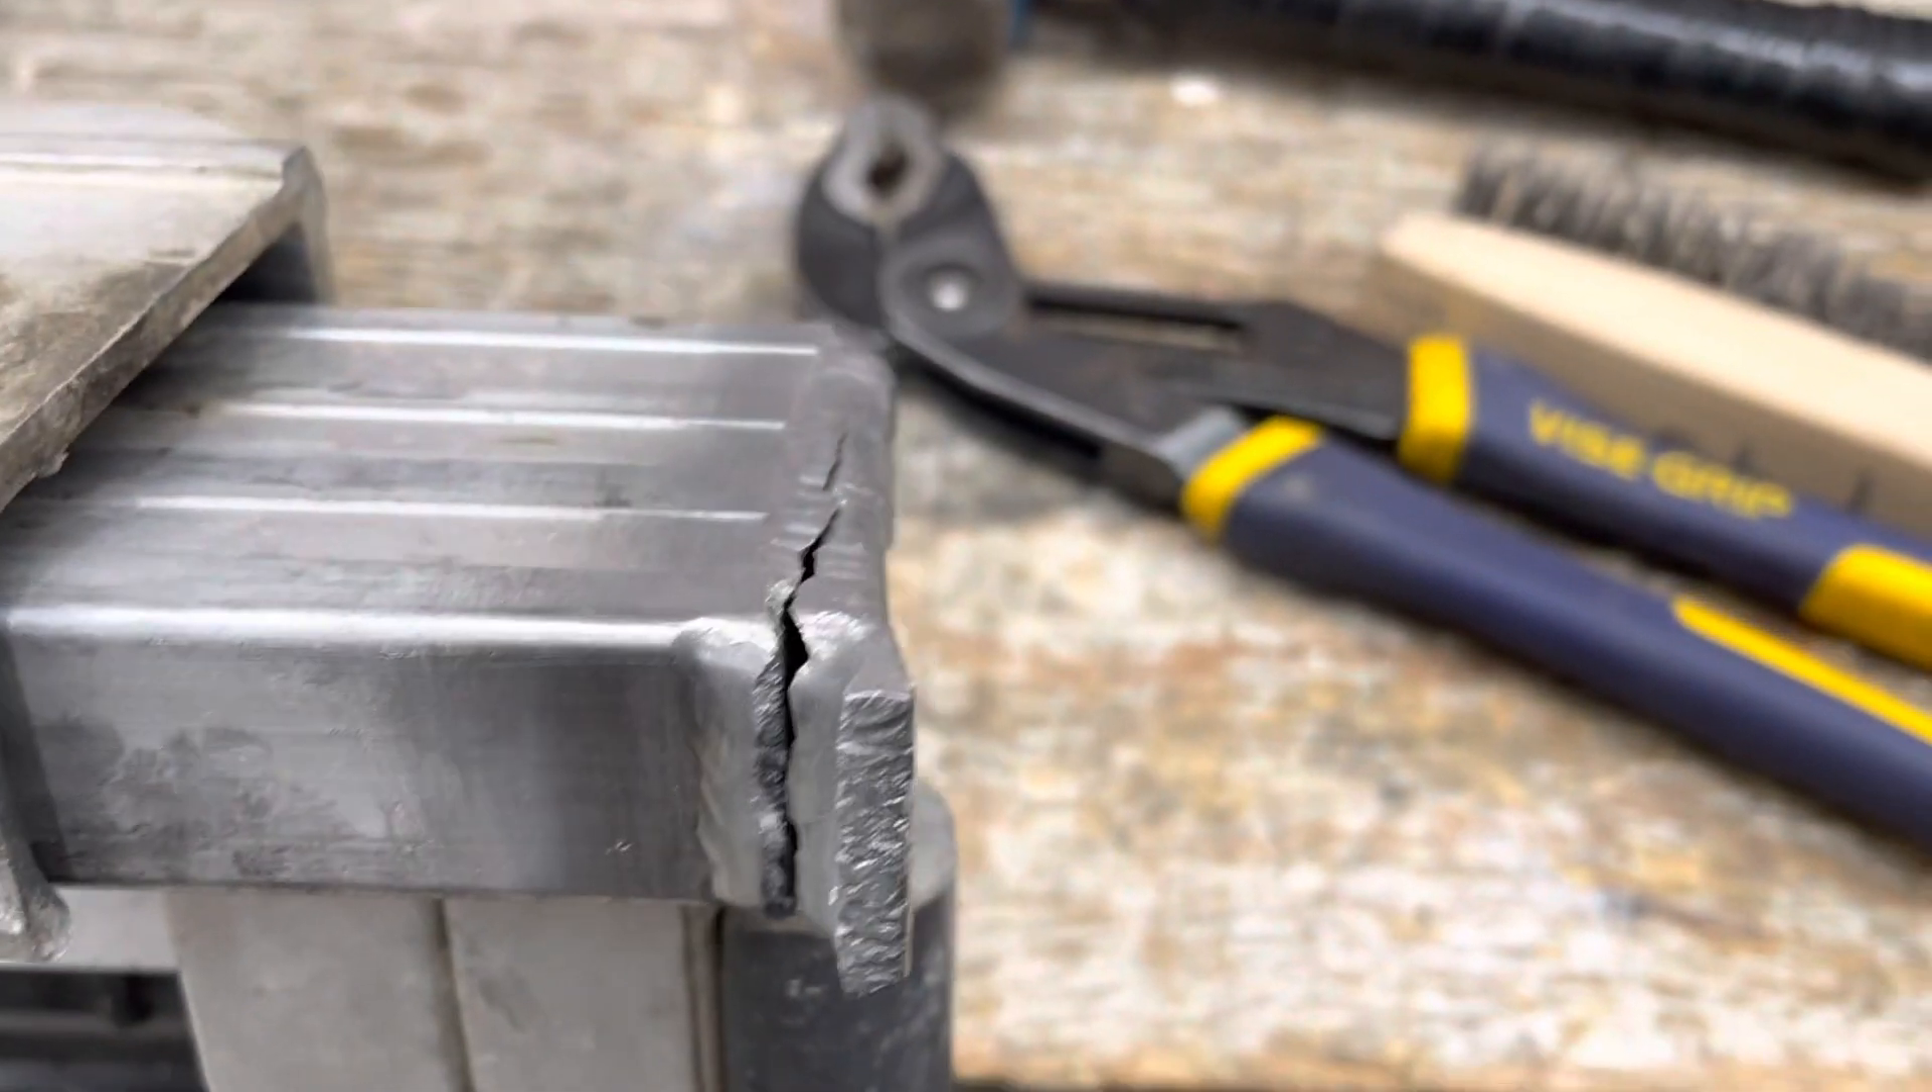So we have the weld surface cleaned up a little bit and I managed to close the gap a little bit but still a decent sized gap.